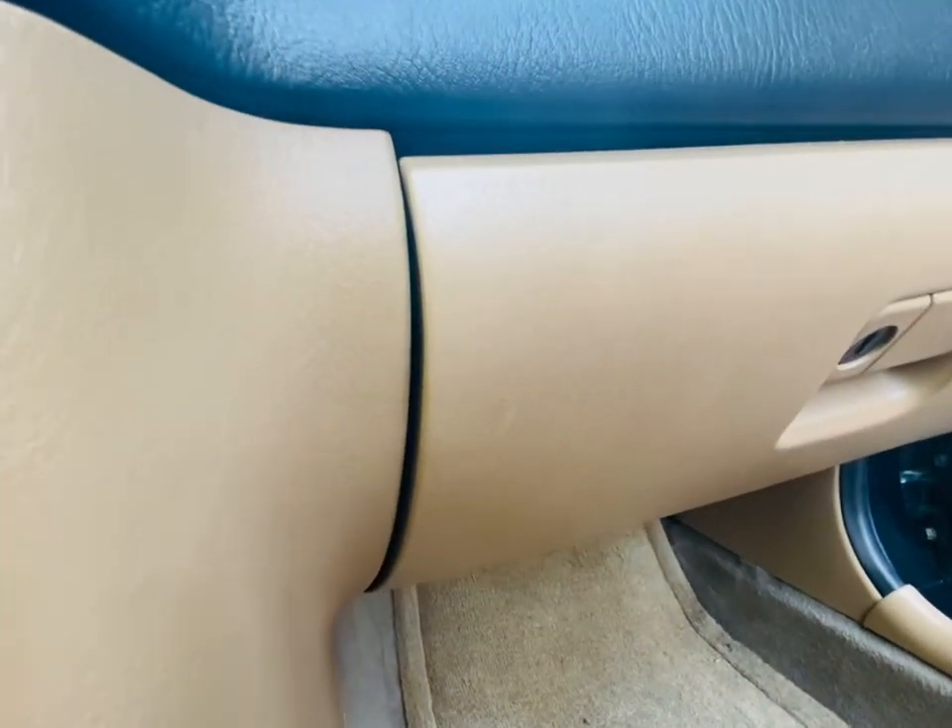The problem is simply that when closed, the left side of the glove box droops, leaving an unsightly gap.